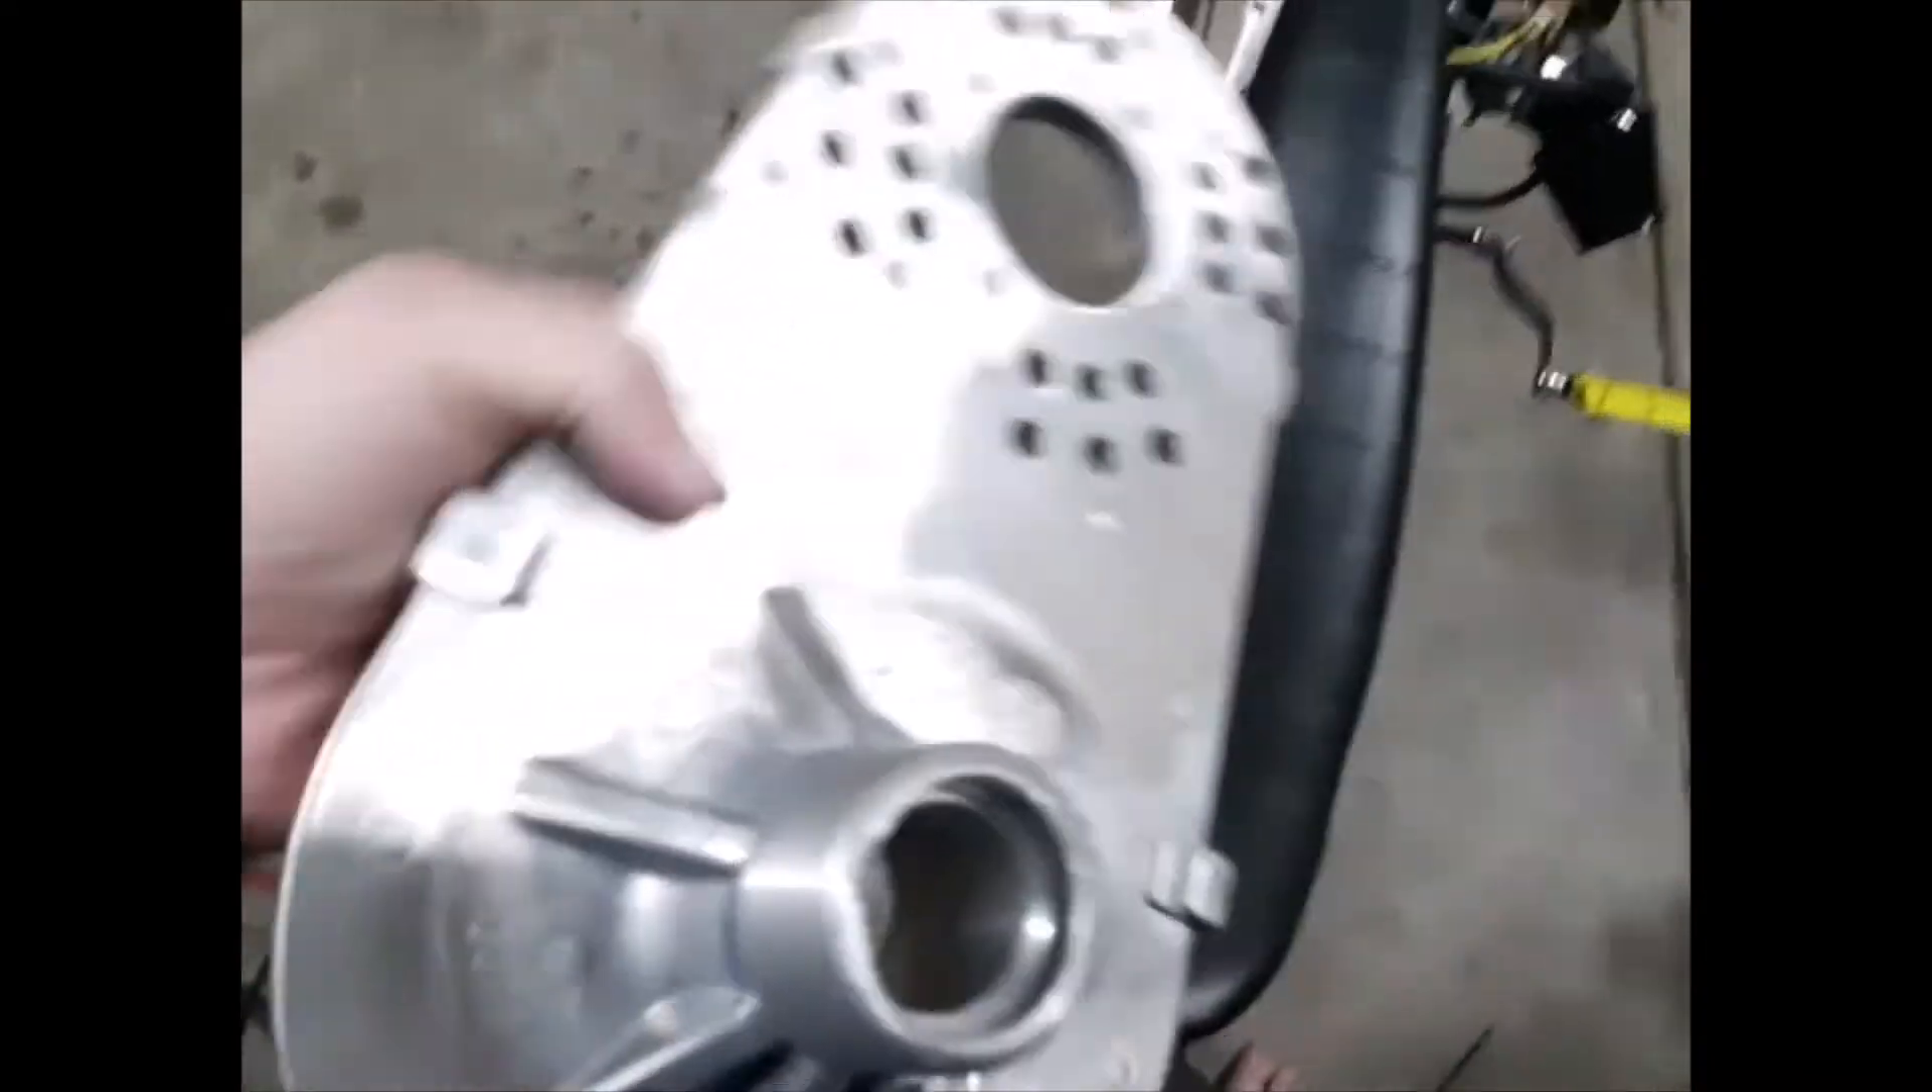Now, I don't have the shaft or bearings or anything in this yet.